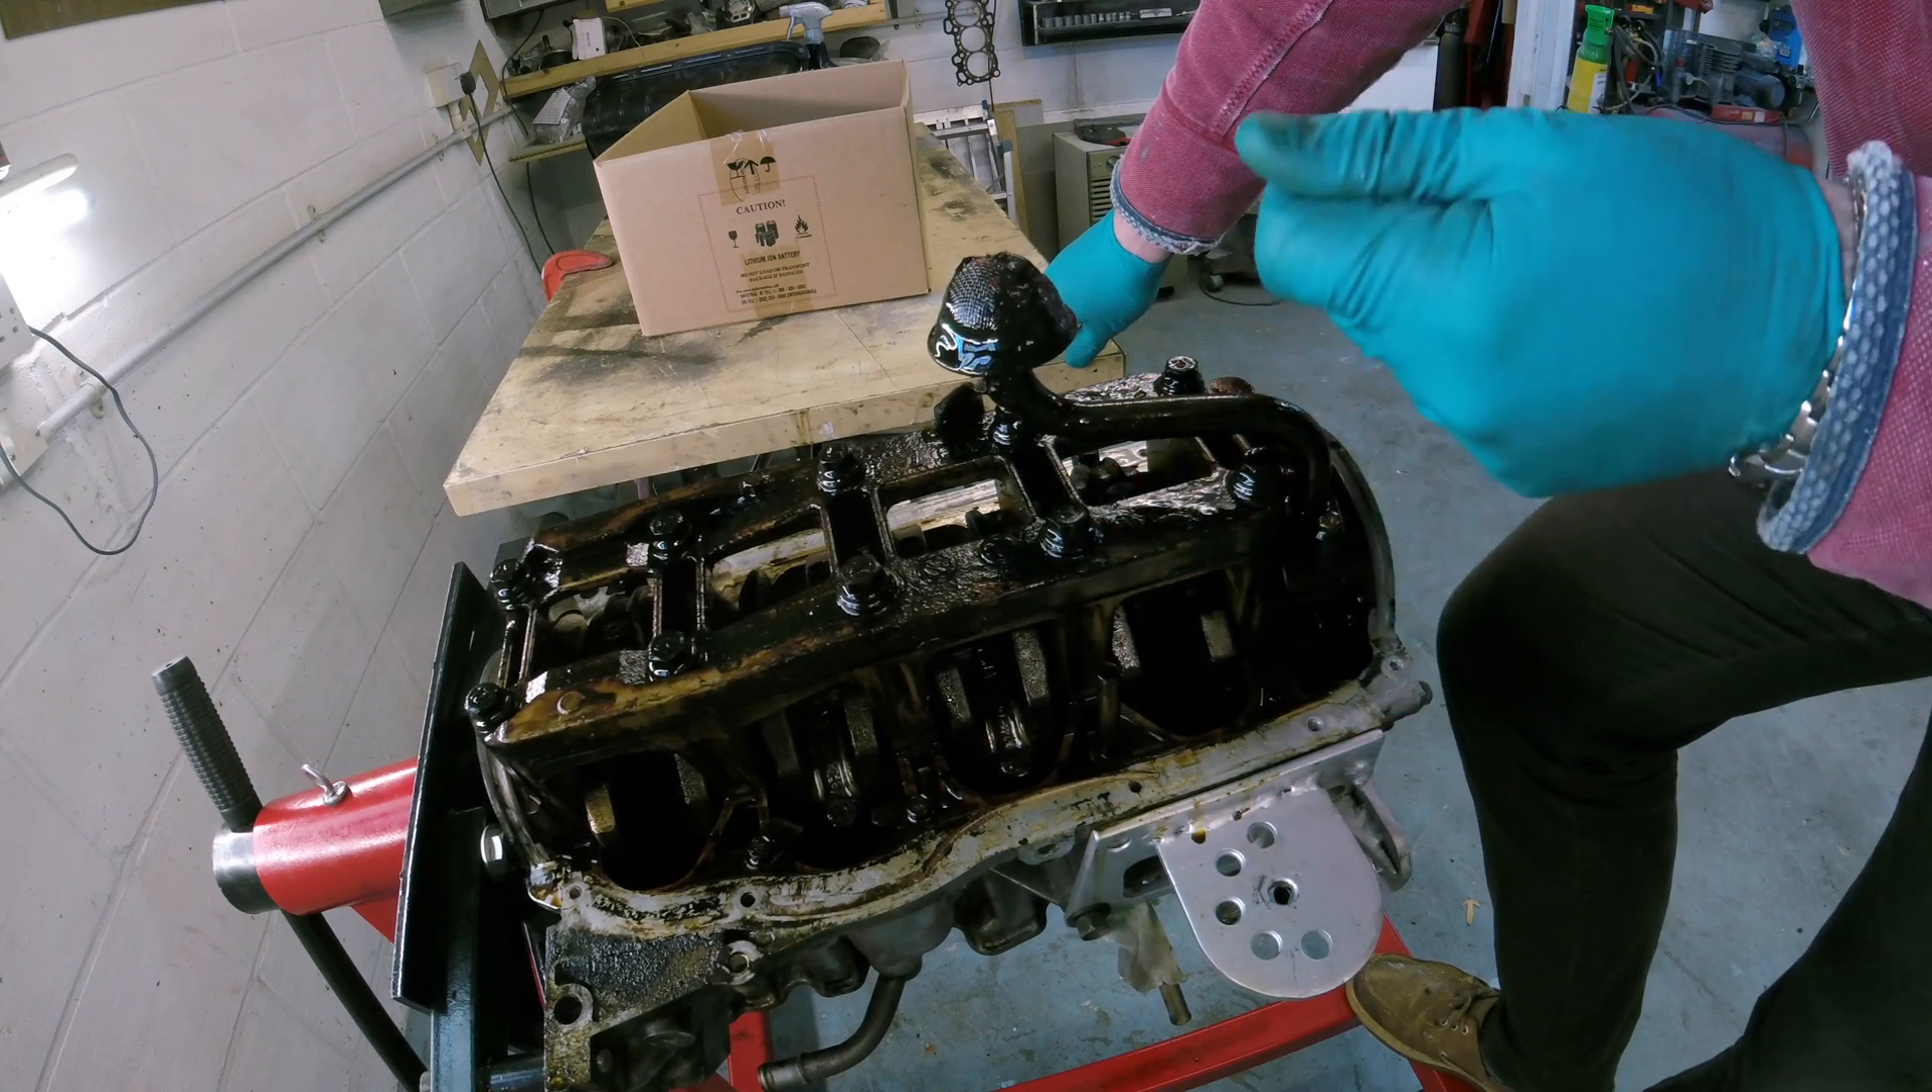As you can see I've just taken the sump off this engine and as you can see it's extremely dirty.